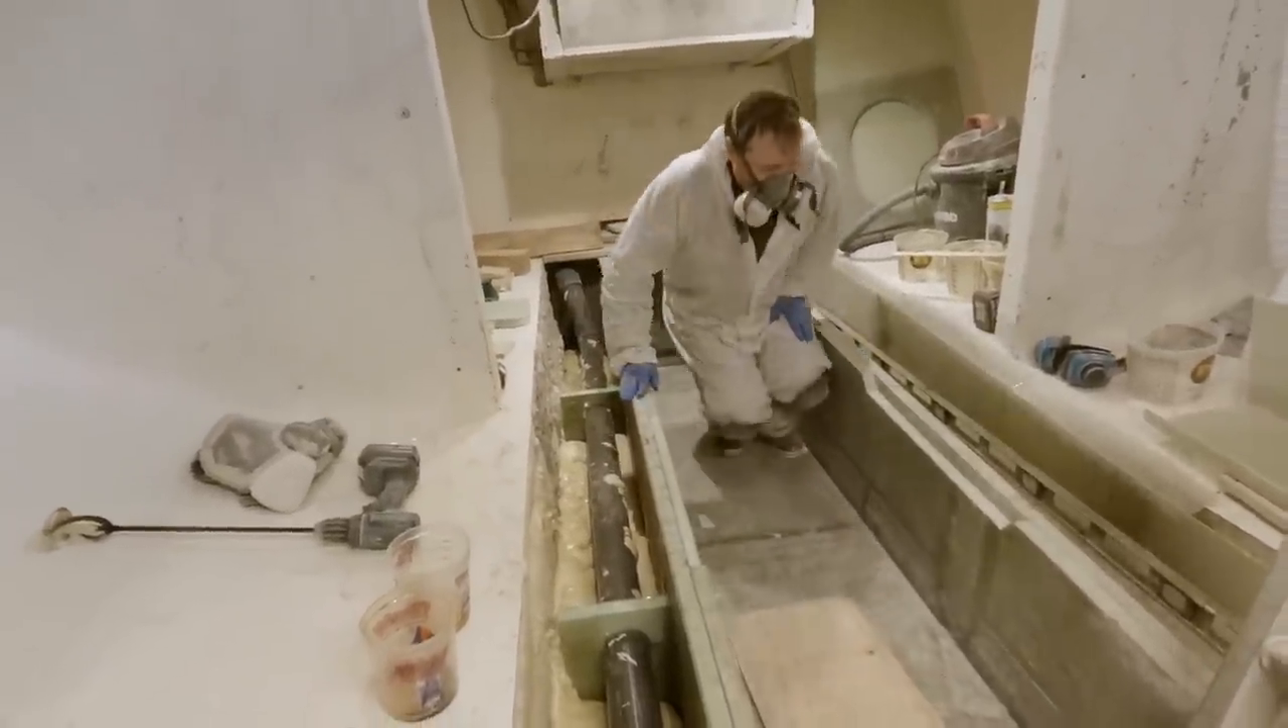Our pipe is in place.